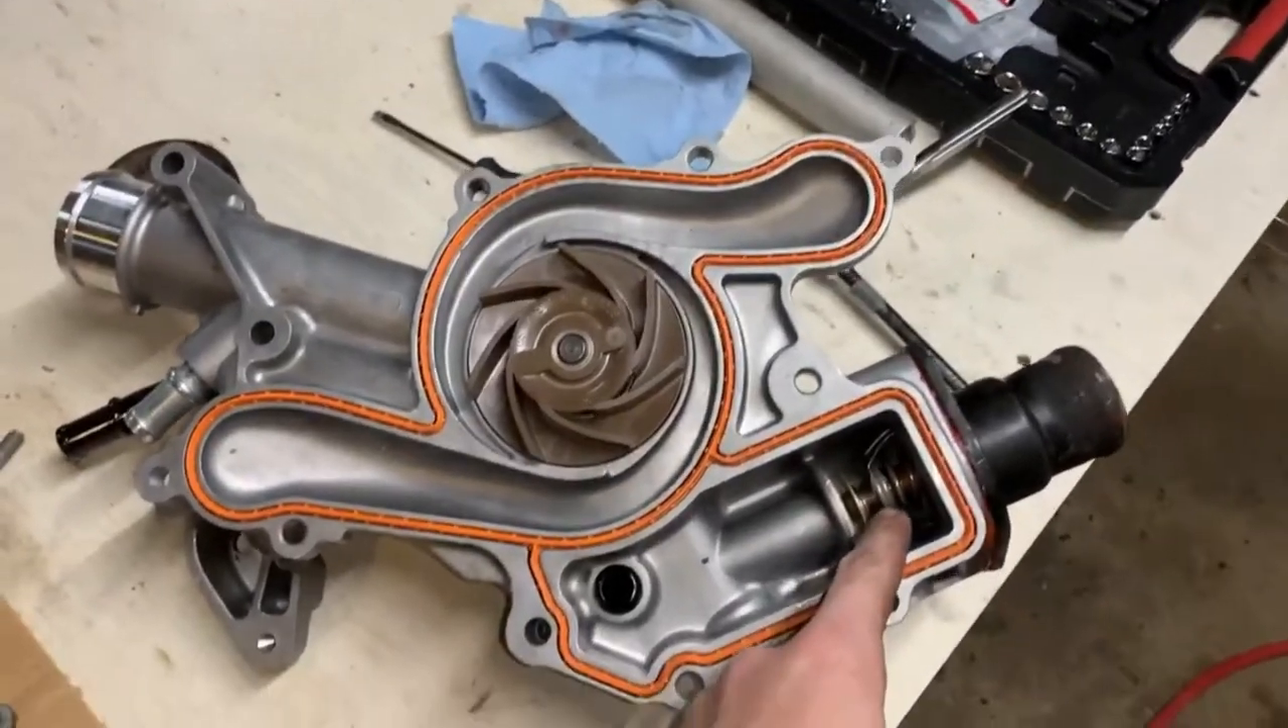So we now have the thermostat housing and thermostat installed on the new water pump.